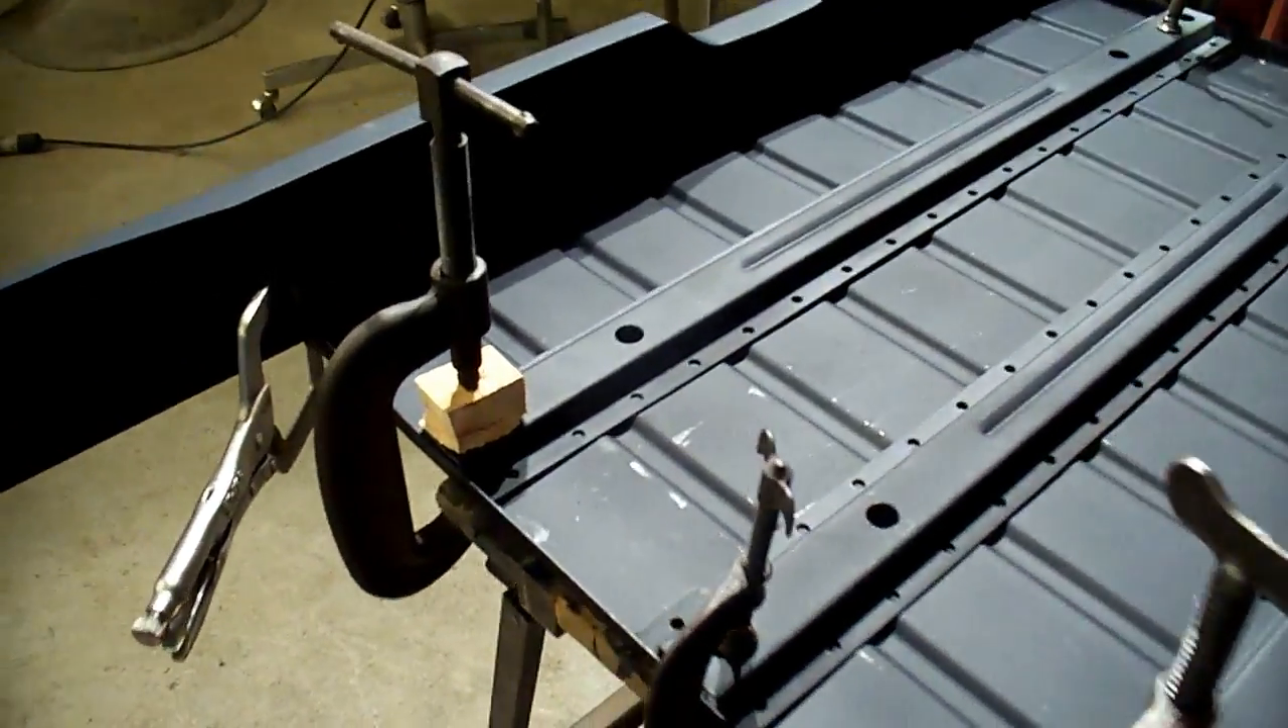Everybody here we are with the rear floor with the hat channel installed on it uh it's clamped down there and we've got the rear floor riser in place and that's clamped in there also.